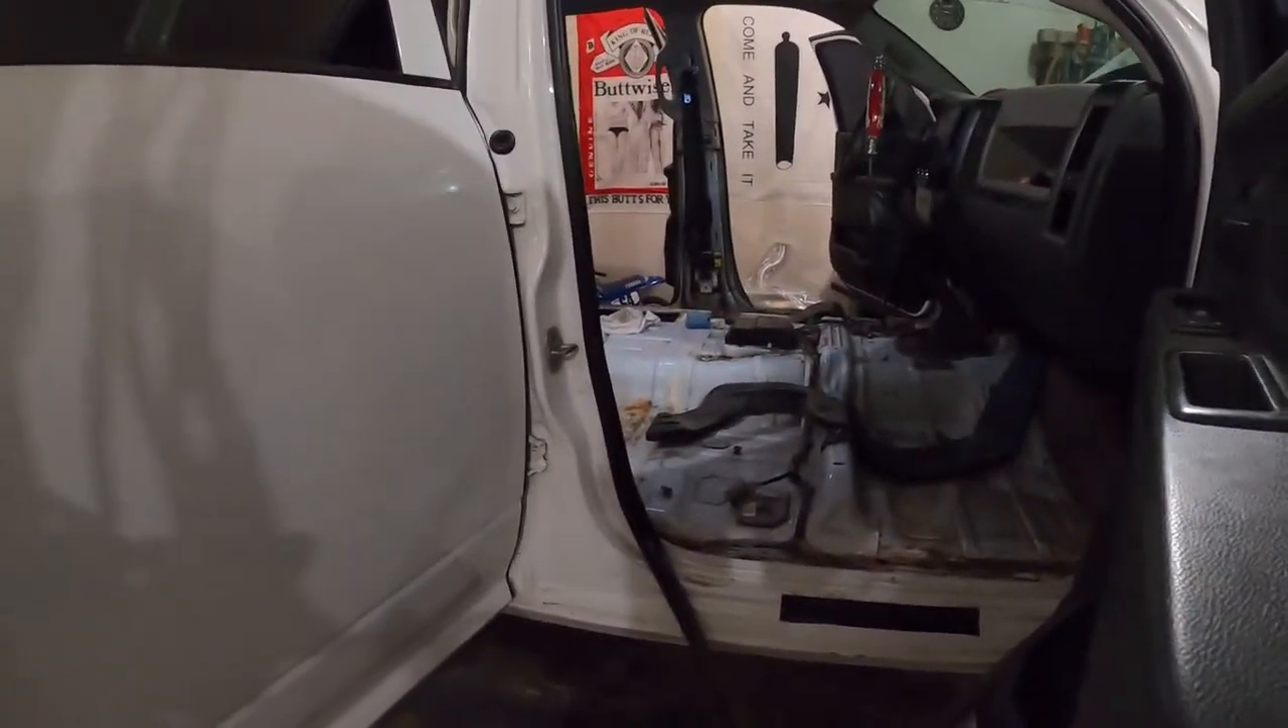I still got to put all this interior in. And clean that up.